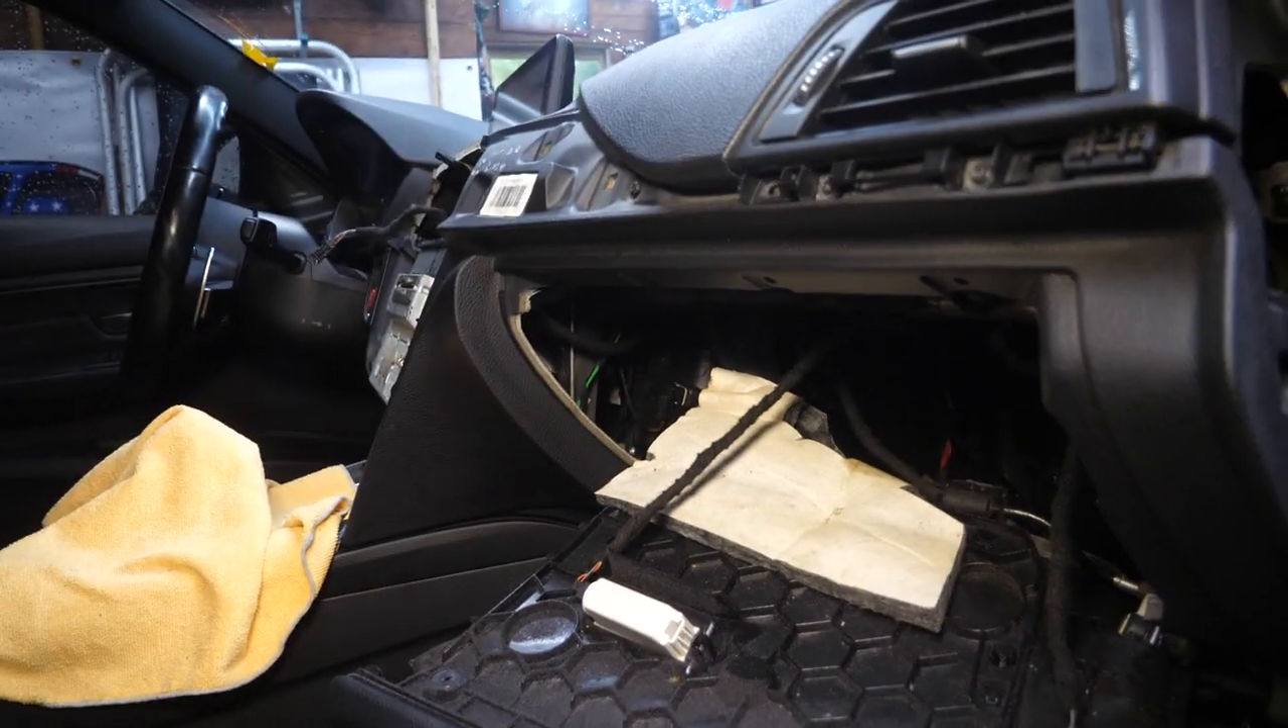The glove box removed. You can now see the little cavity.